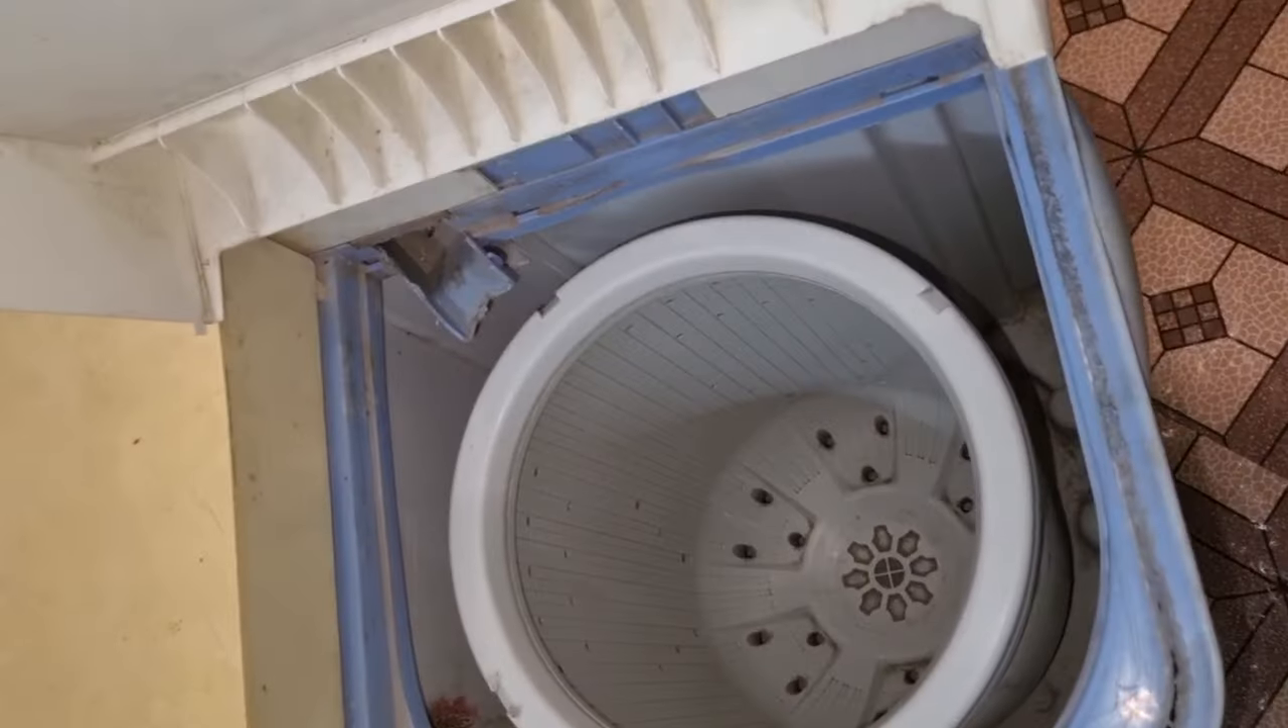यहाँ पर हमने इस ड्रम को लगा दिया है।